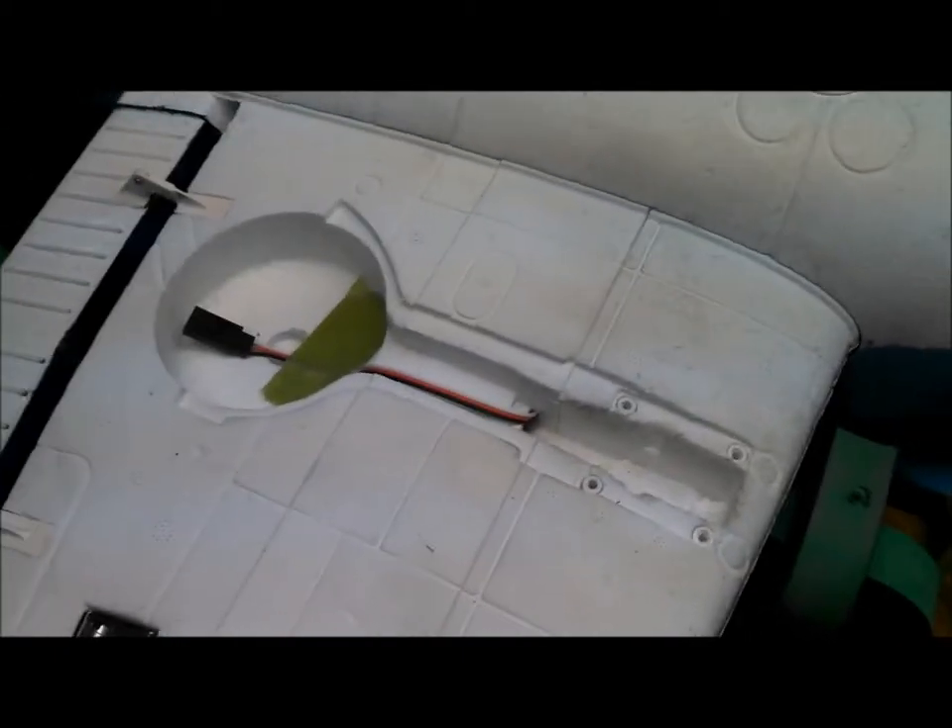I've removed the stock unit and you can see the servo extension that I pulled back with the the retract extension.